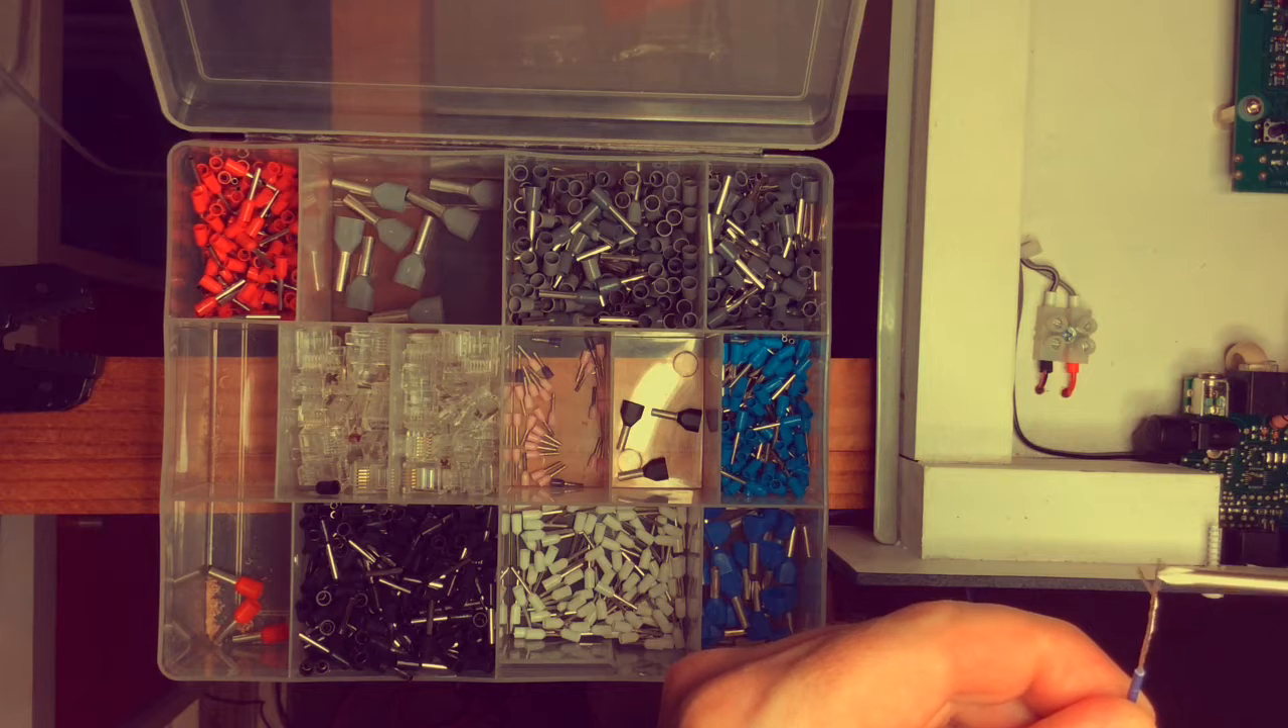Okay so here we have a wire that has not been crimped yet and so traditionally what we would do is simply give it a twist and put it inside the terminals.